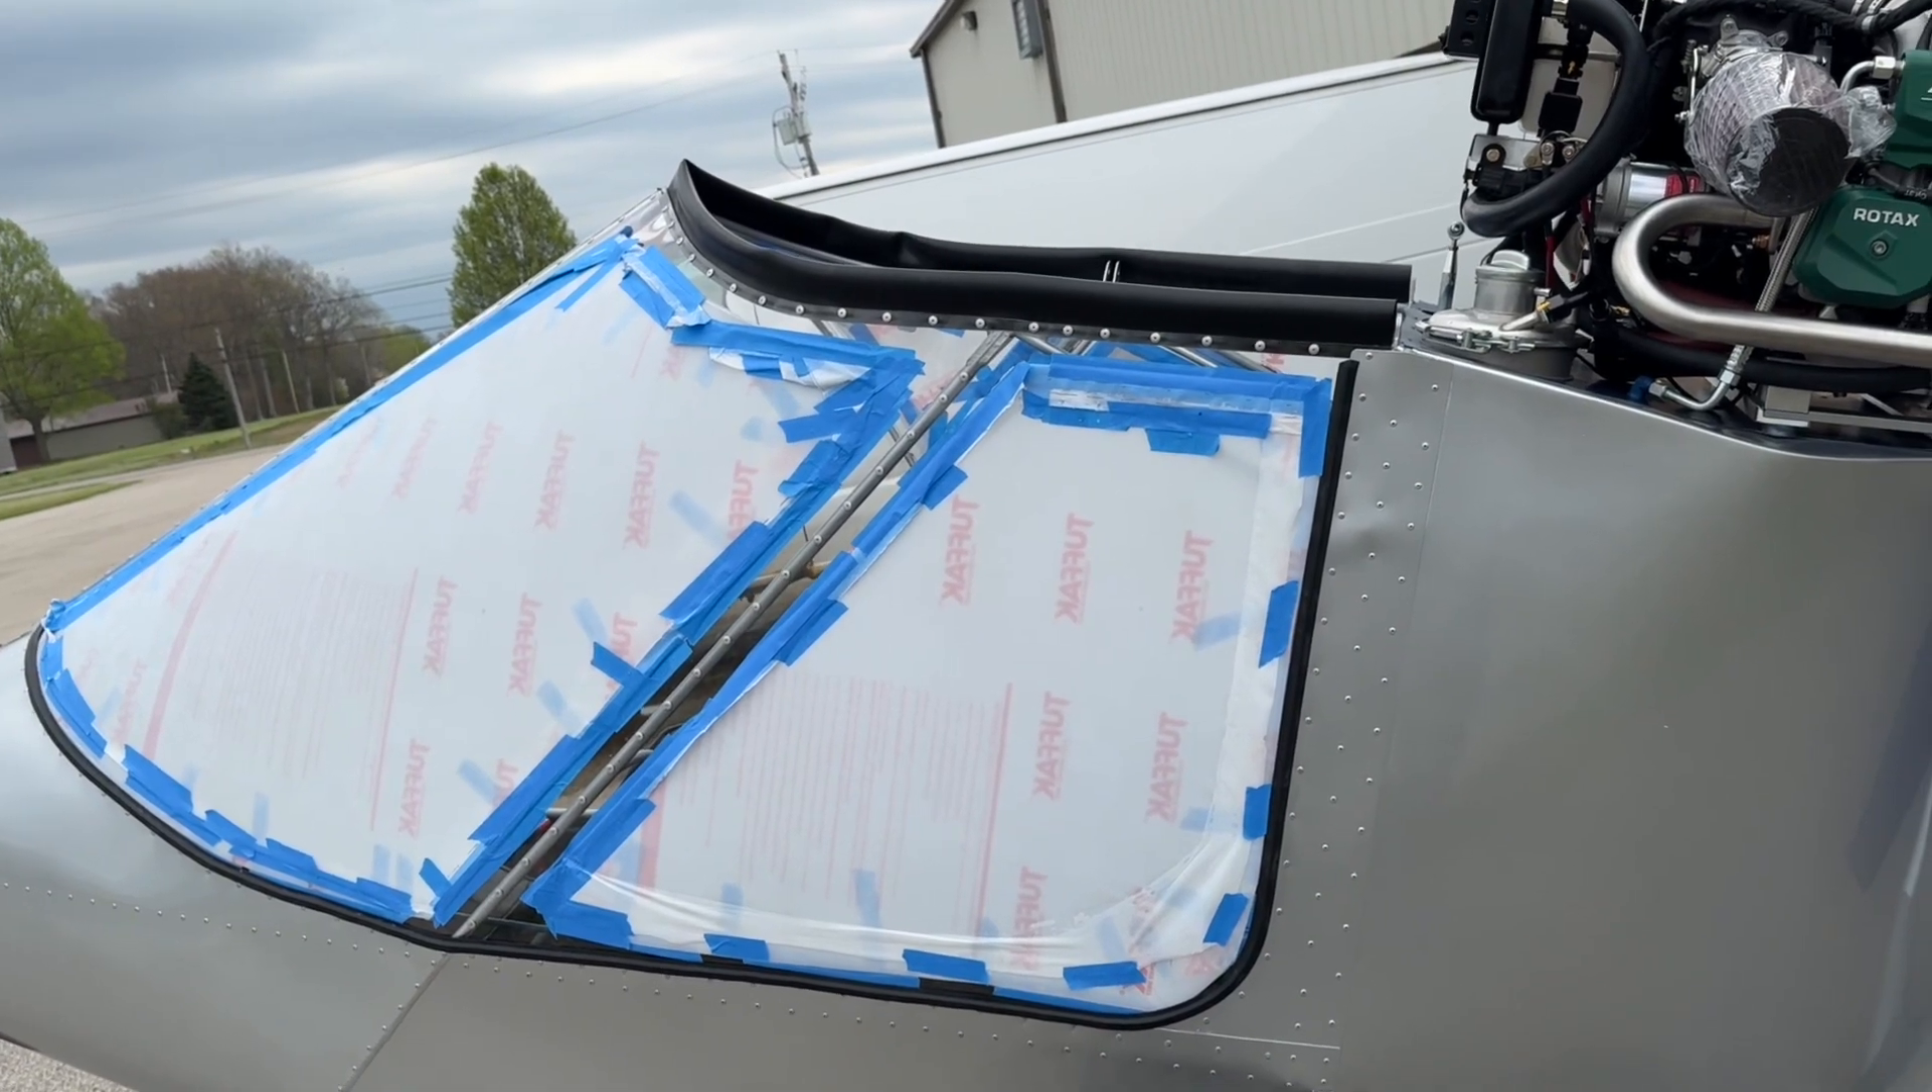The rubber mating surface for the wing has been in place and all of the windscreens are installed.